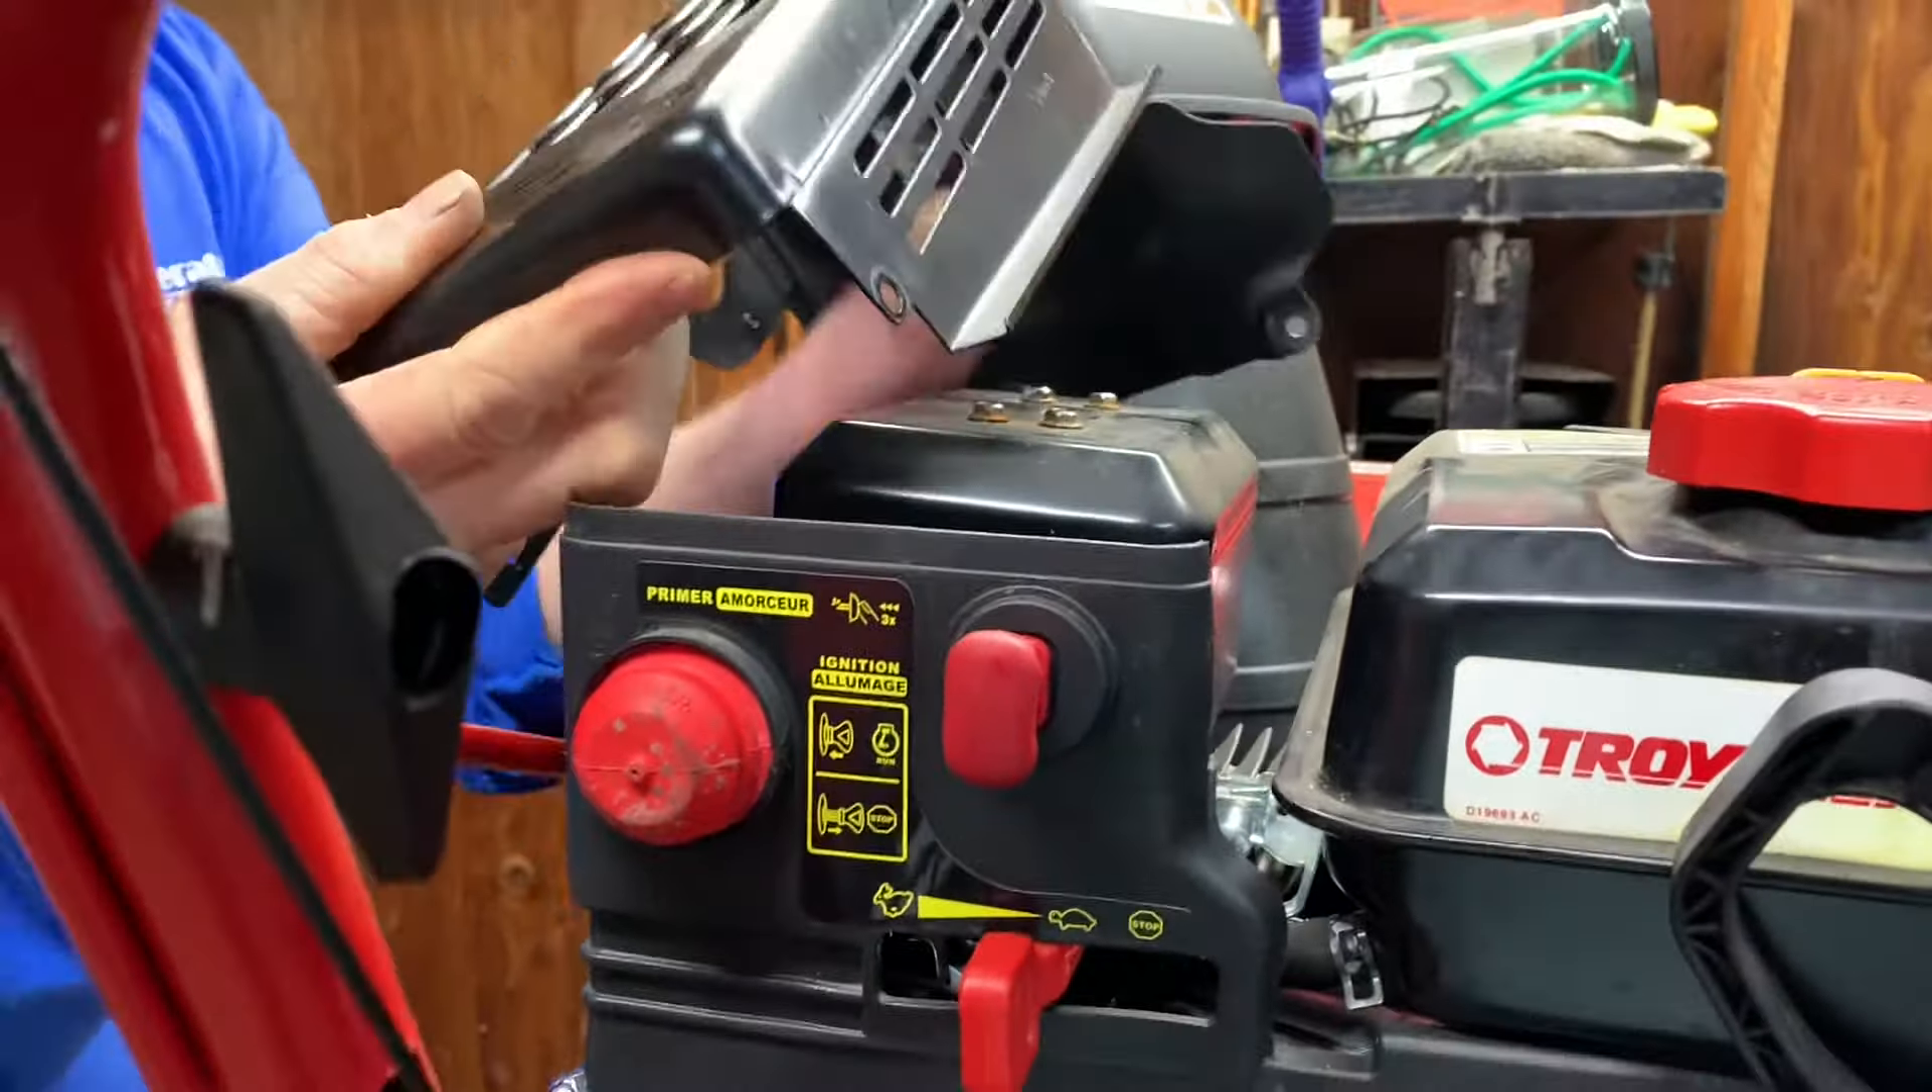Now we have the top we have to put on.